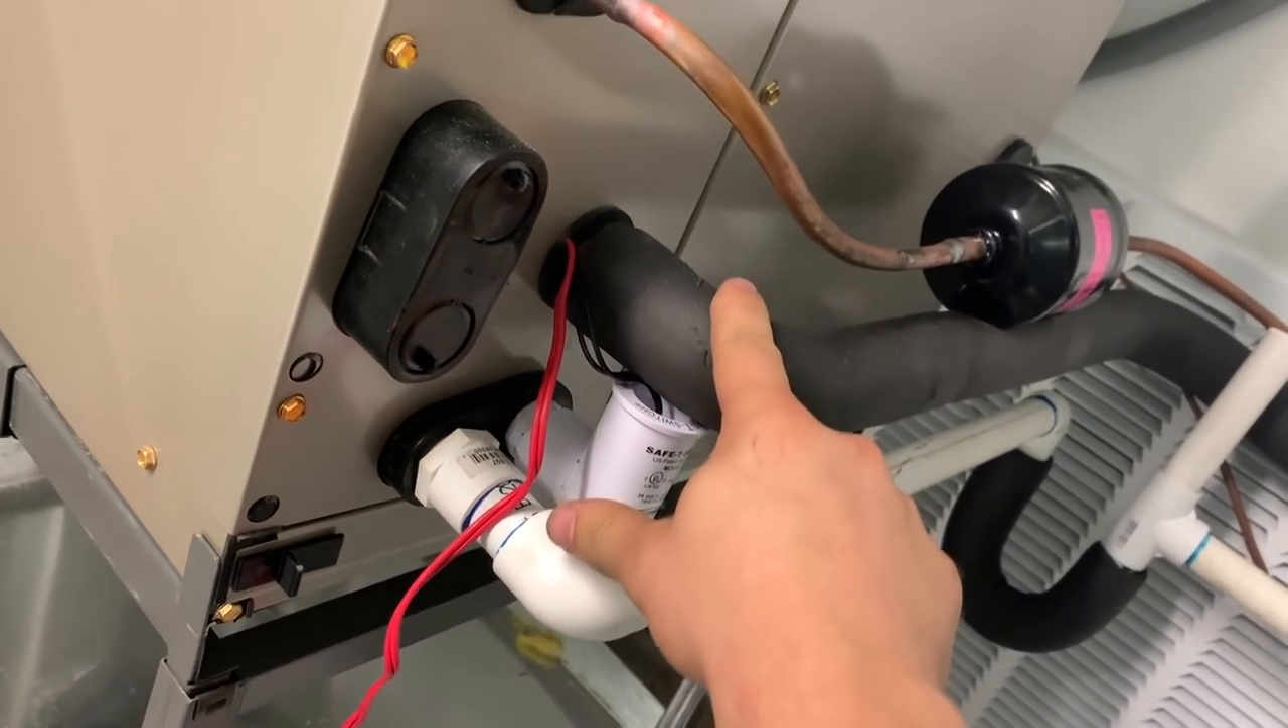Can't get this float out because the suction line's in the way.